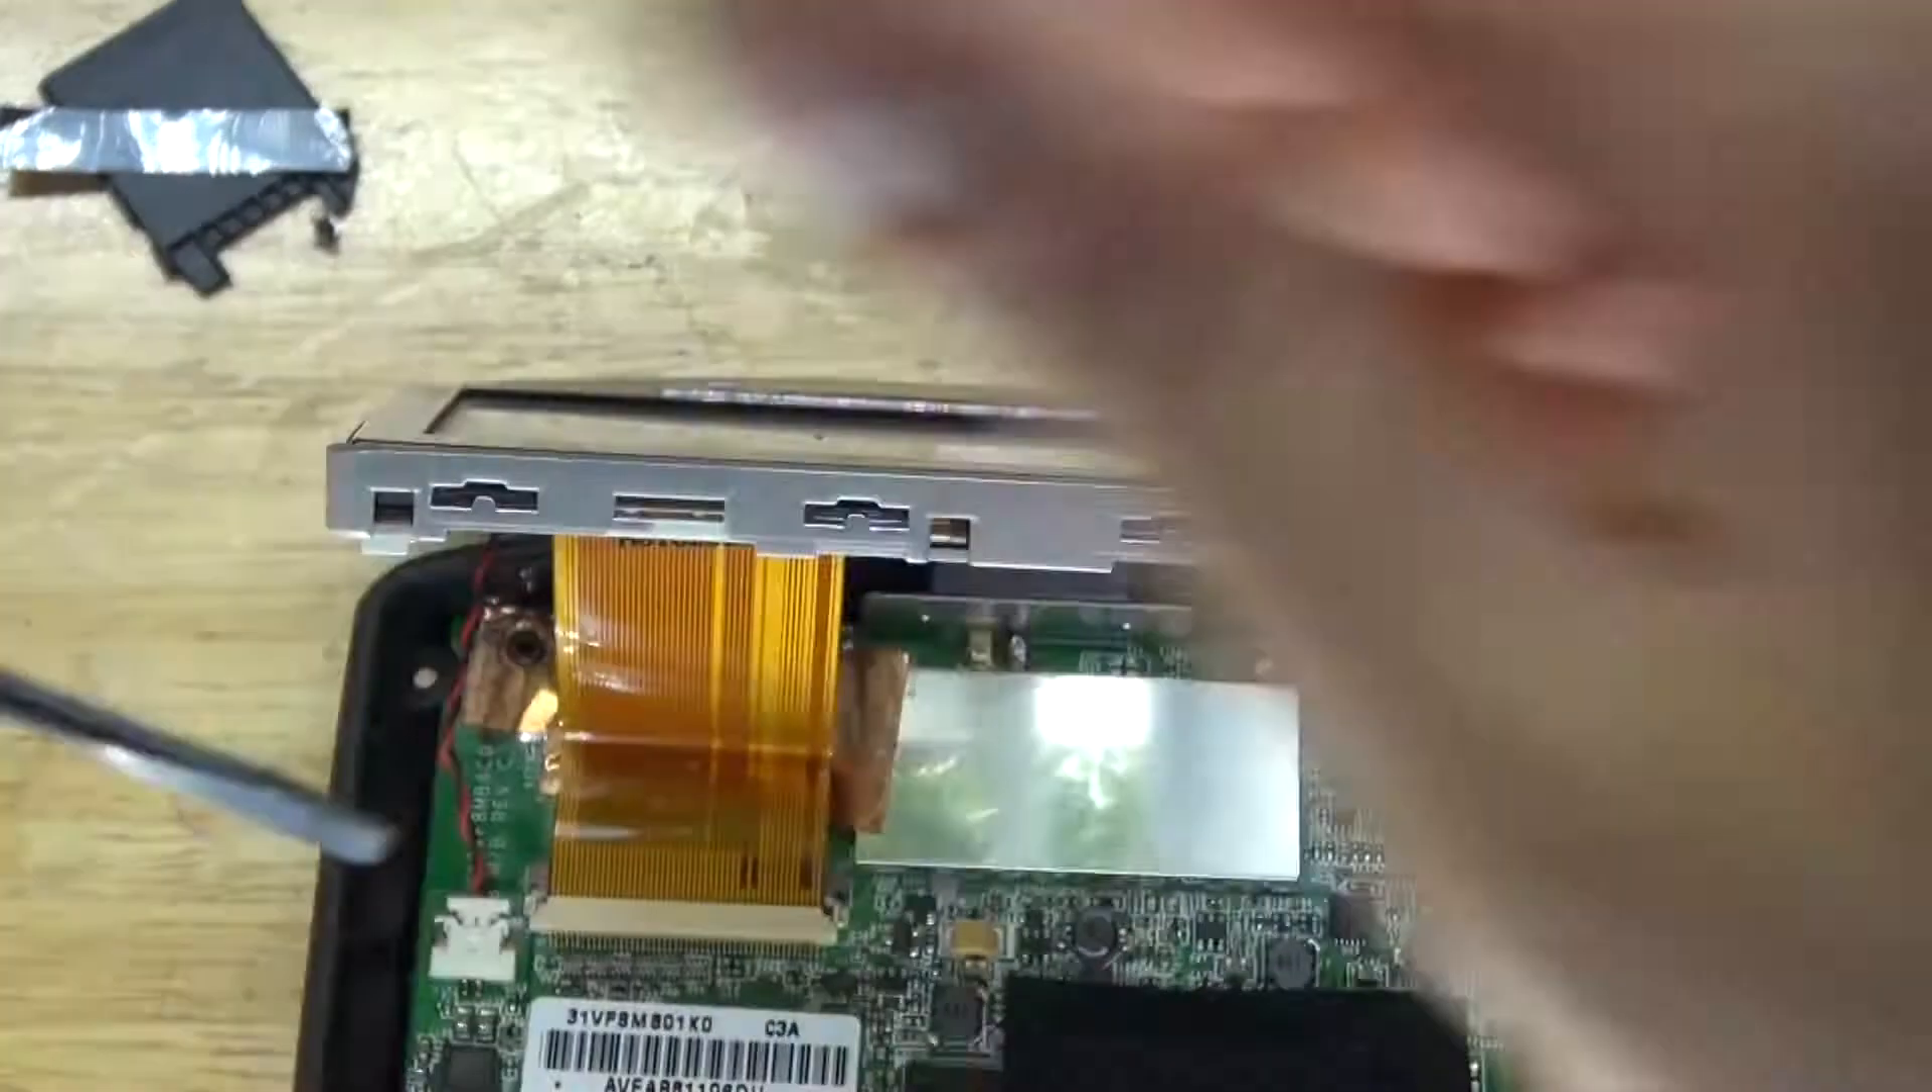And as you can see the ribbon cable is attached right here.